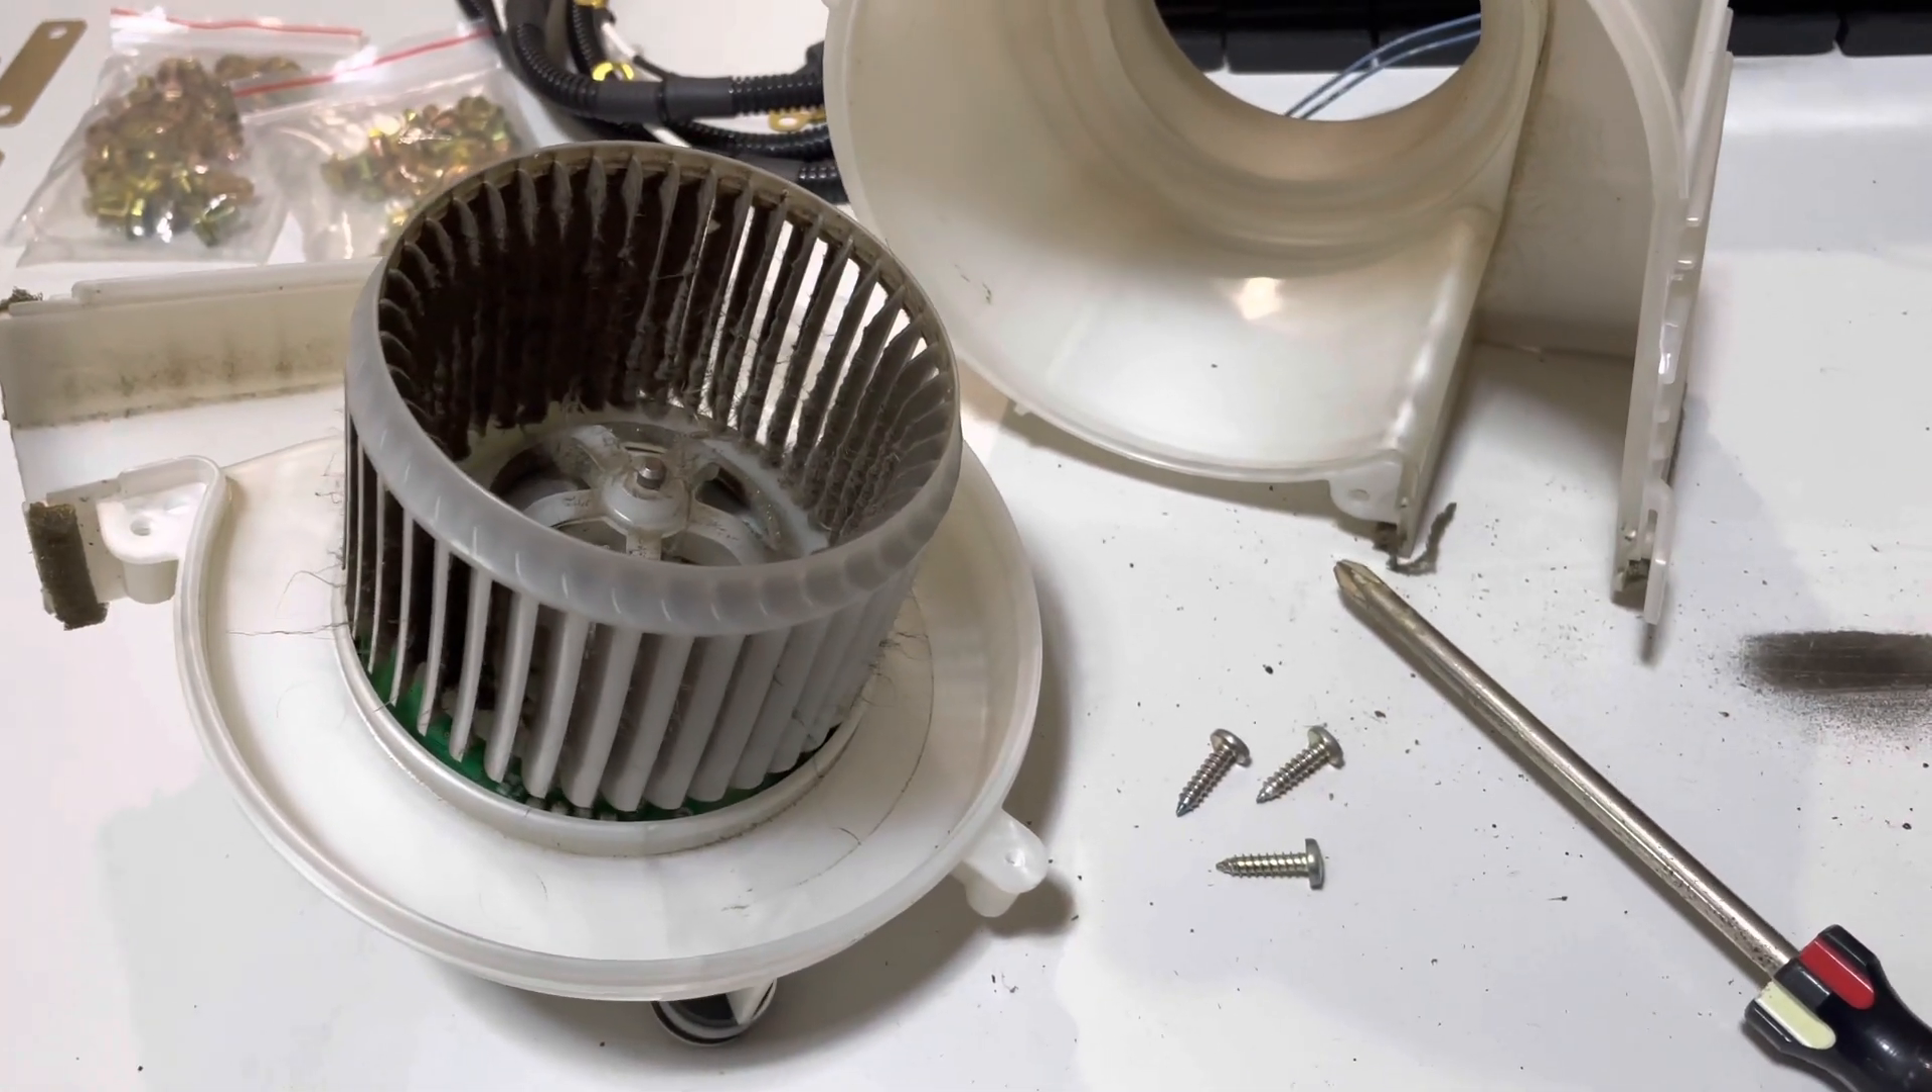Using my Phillips head, I went ahead and removed the three screws that hold the fan together.